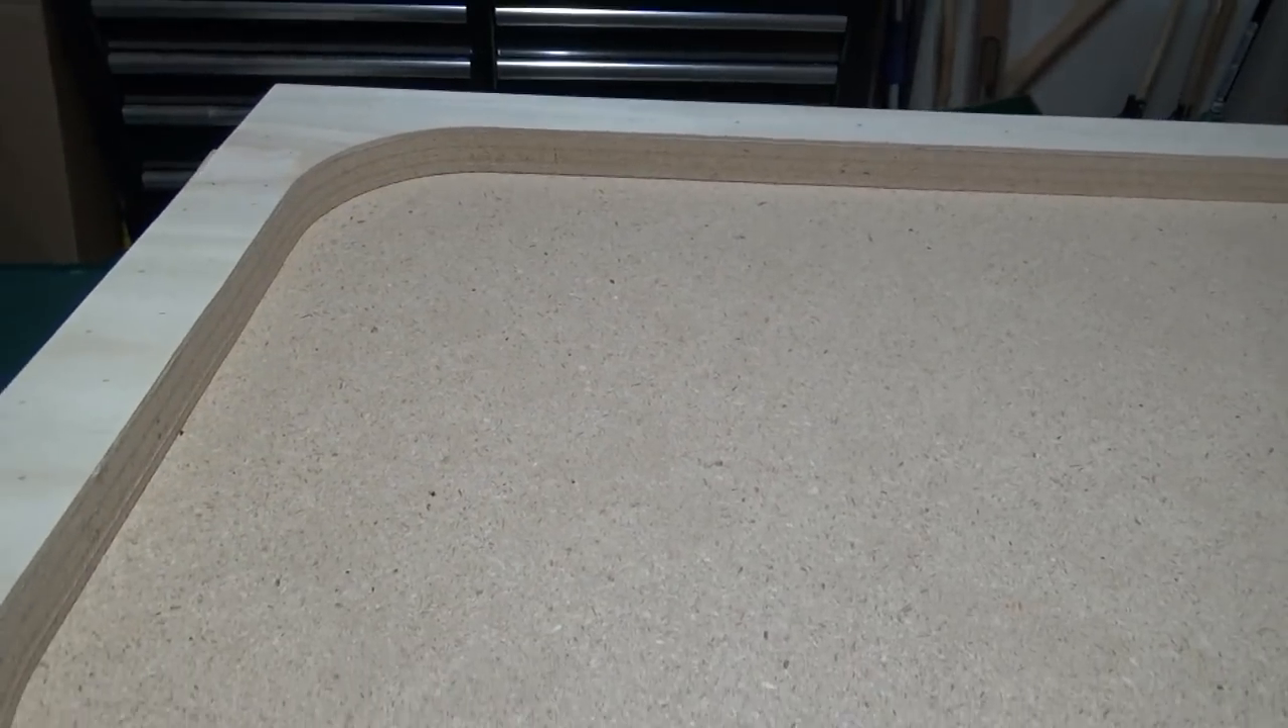So, I fastened the quarter inch plywood all the way around on top here, and routed that out nice and neat.